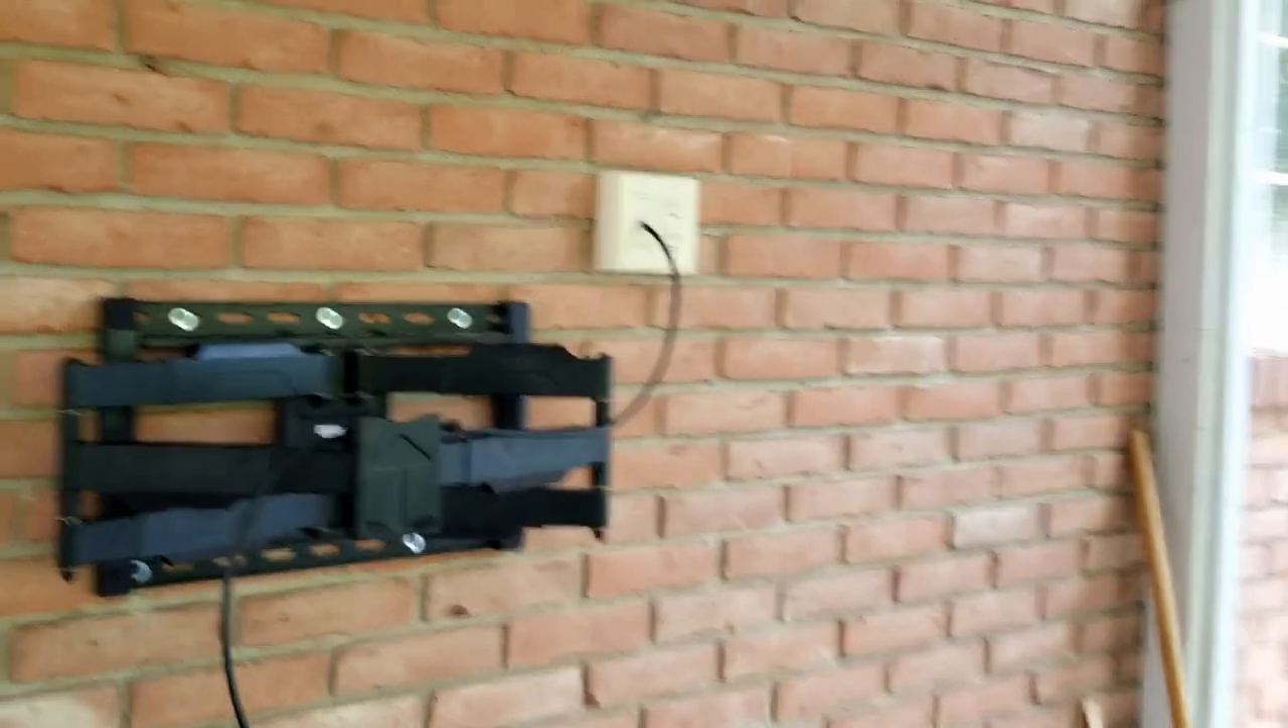We've got the outlet box on and the HDMI cable. We've got the bracket mounted on the wall.